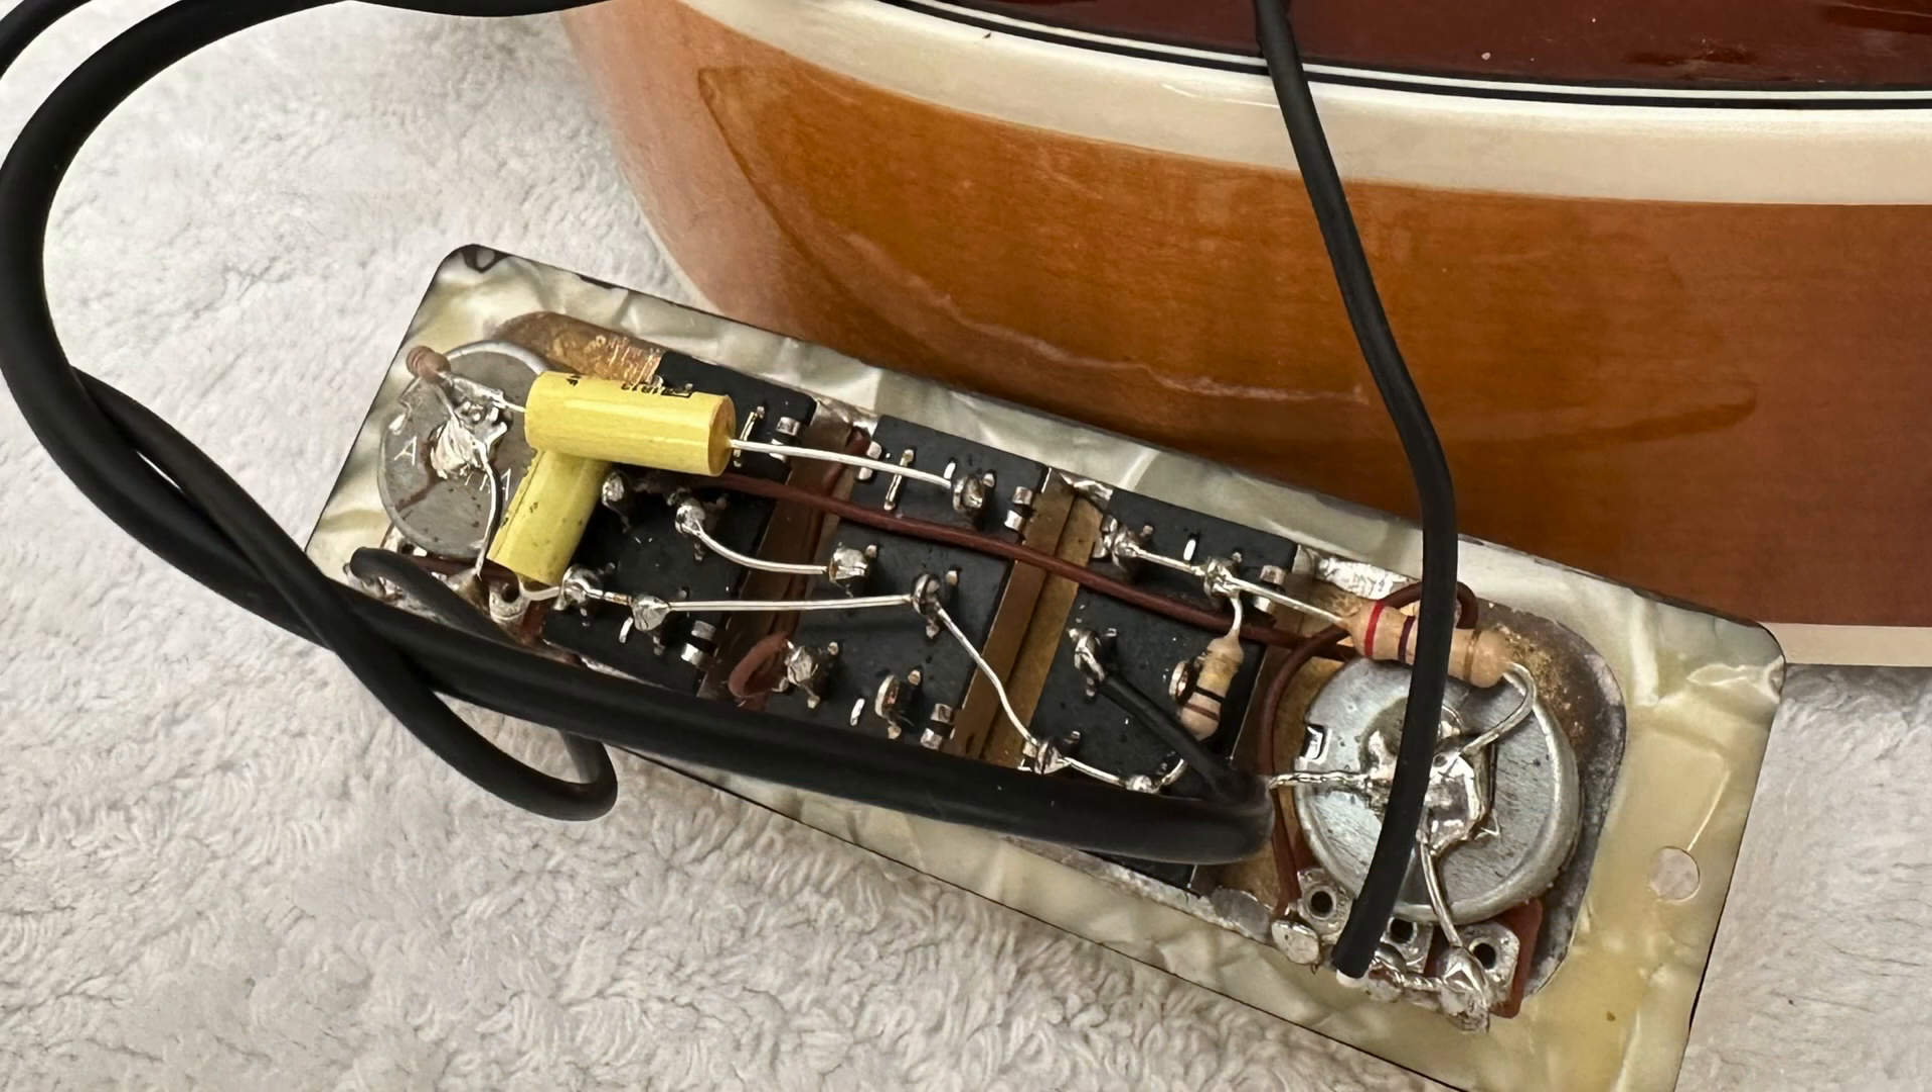And as the panel screws are removed, the entire panel just flips out easily and looks like this.